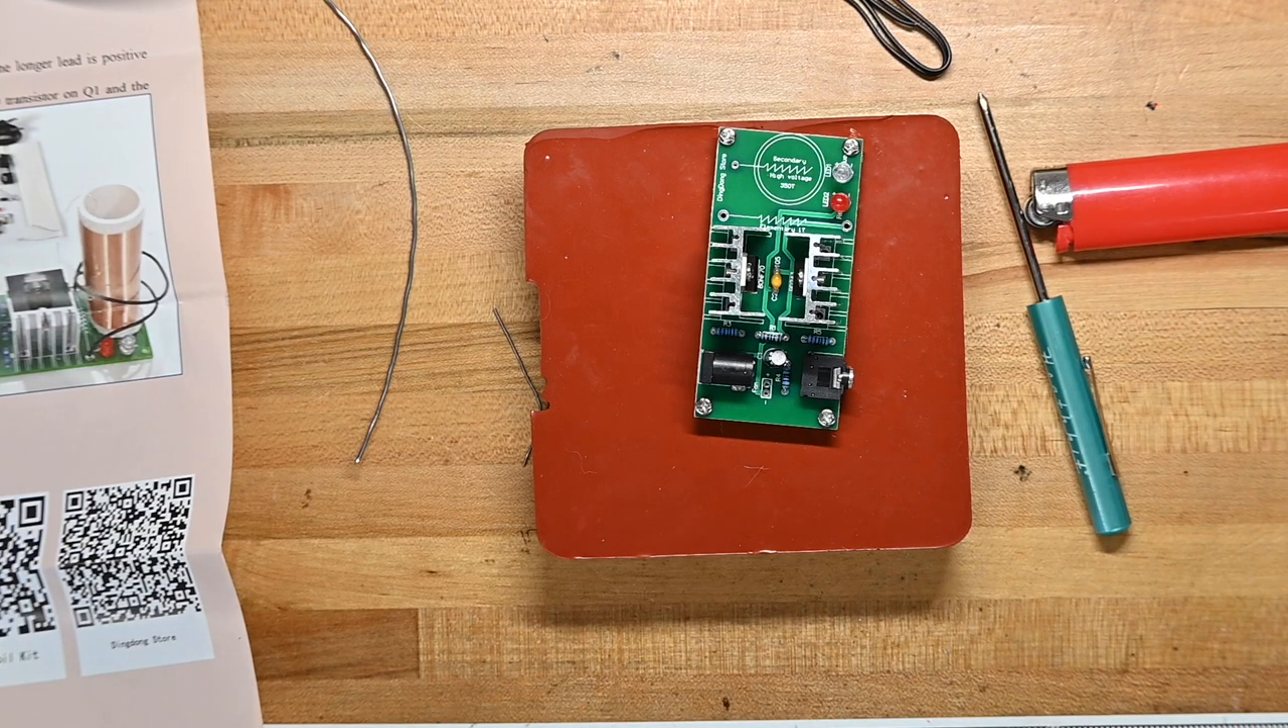Okay, there's everything but the coil and minus the little pin header to connect the fan.